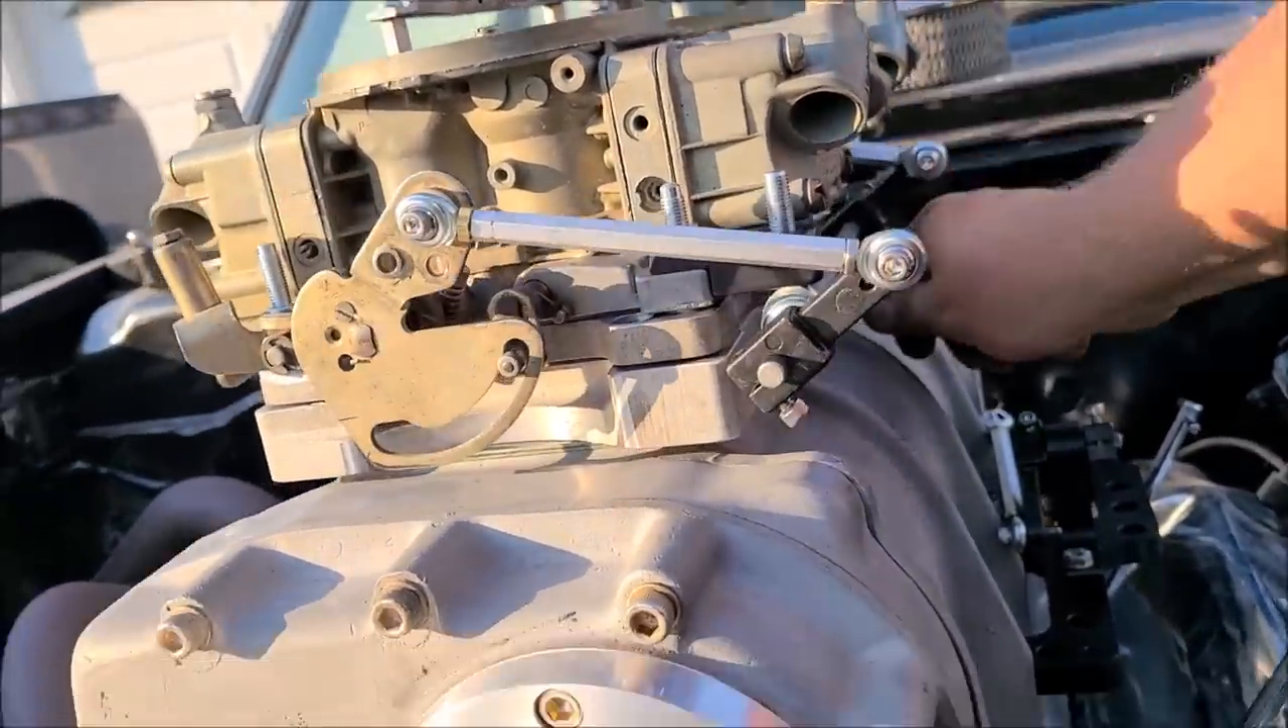Okay so the linkage is roughed in right now.